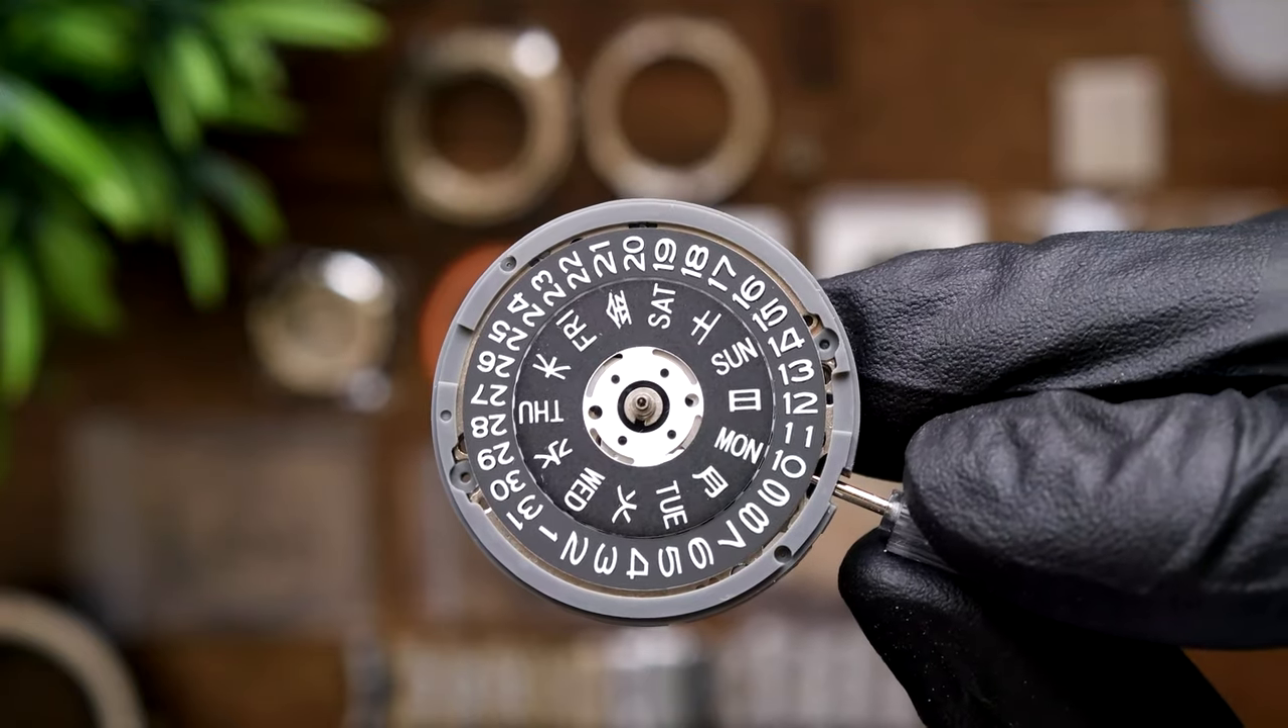Then here we've got the NH36, which from the previous iteration of this build, I've already put black C3 calendar plates on it.